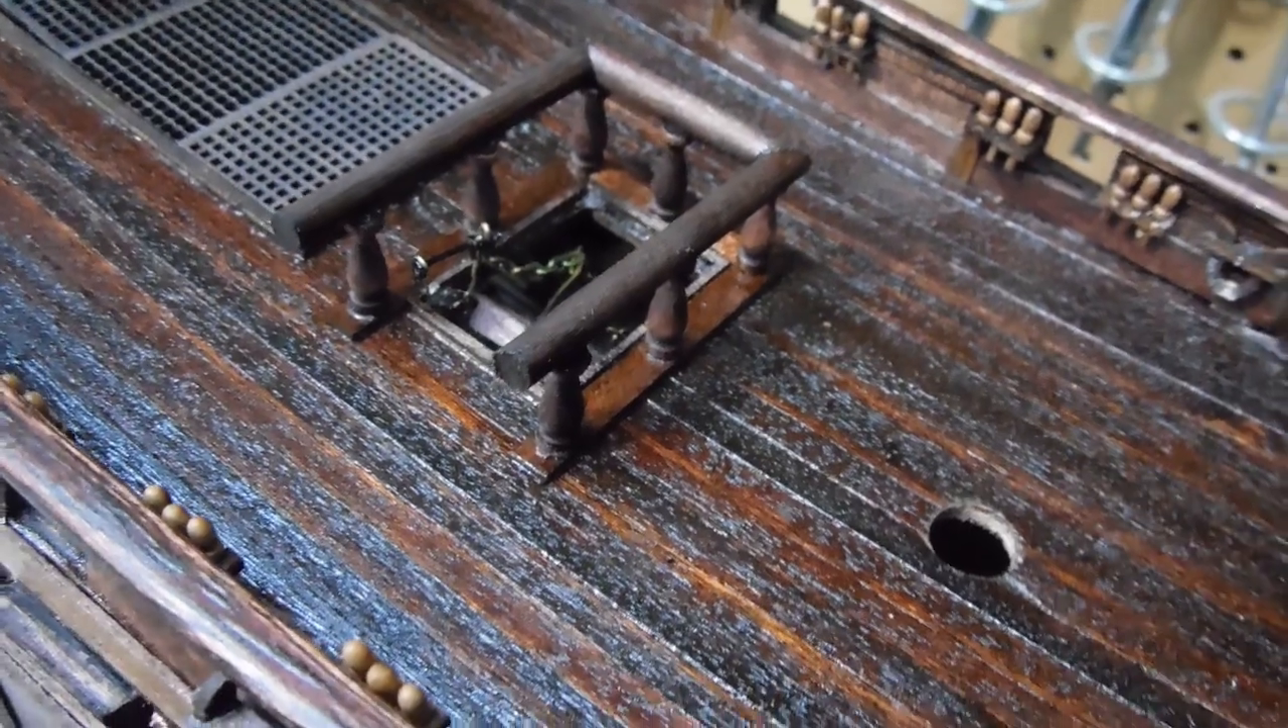Then I've completed the rail that guards the open stair while going to the lower decks.